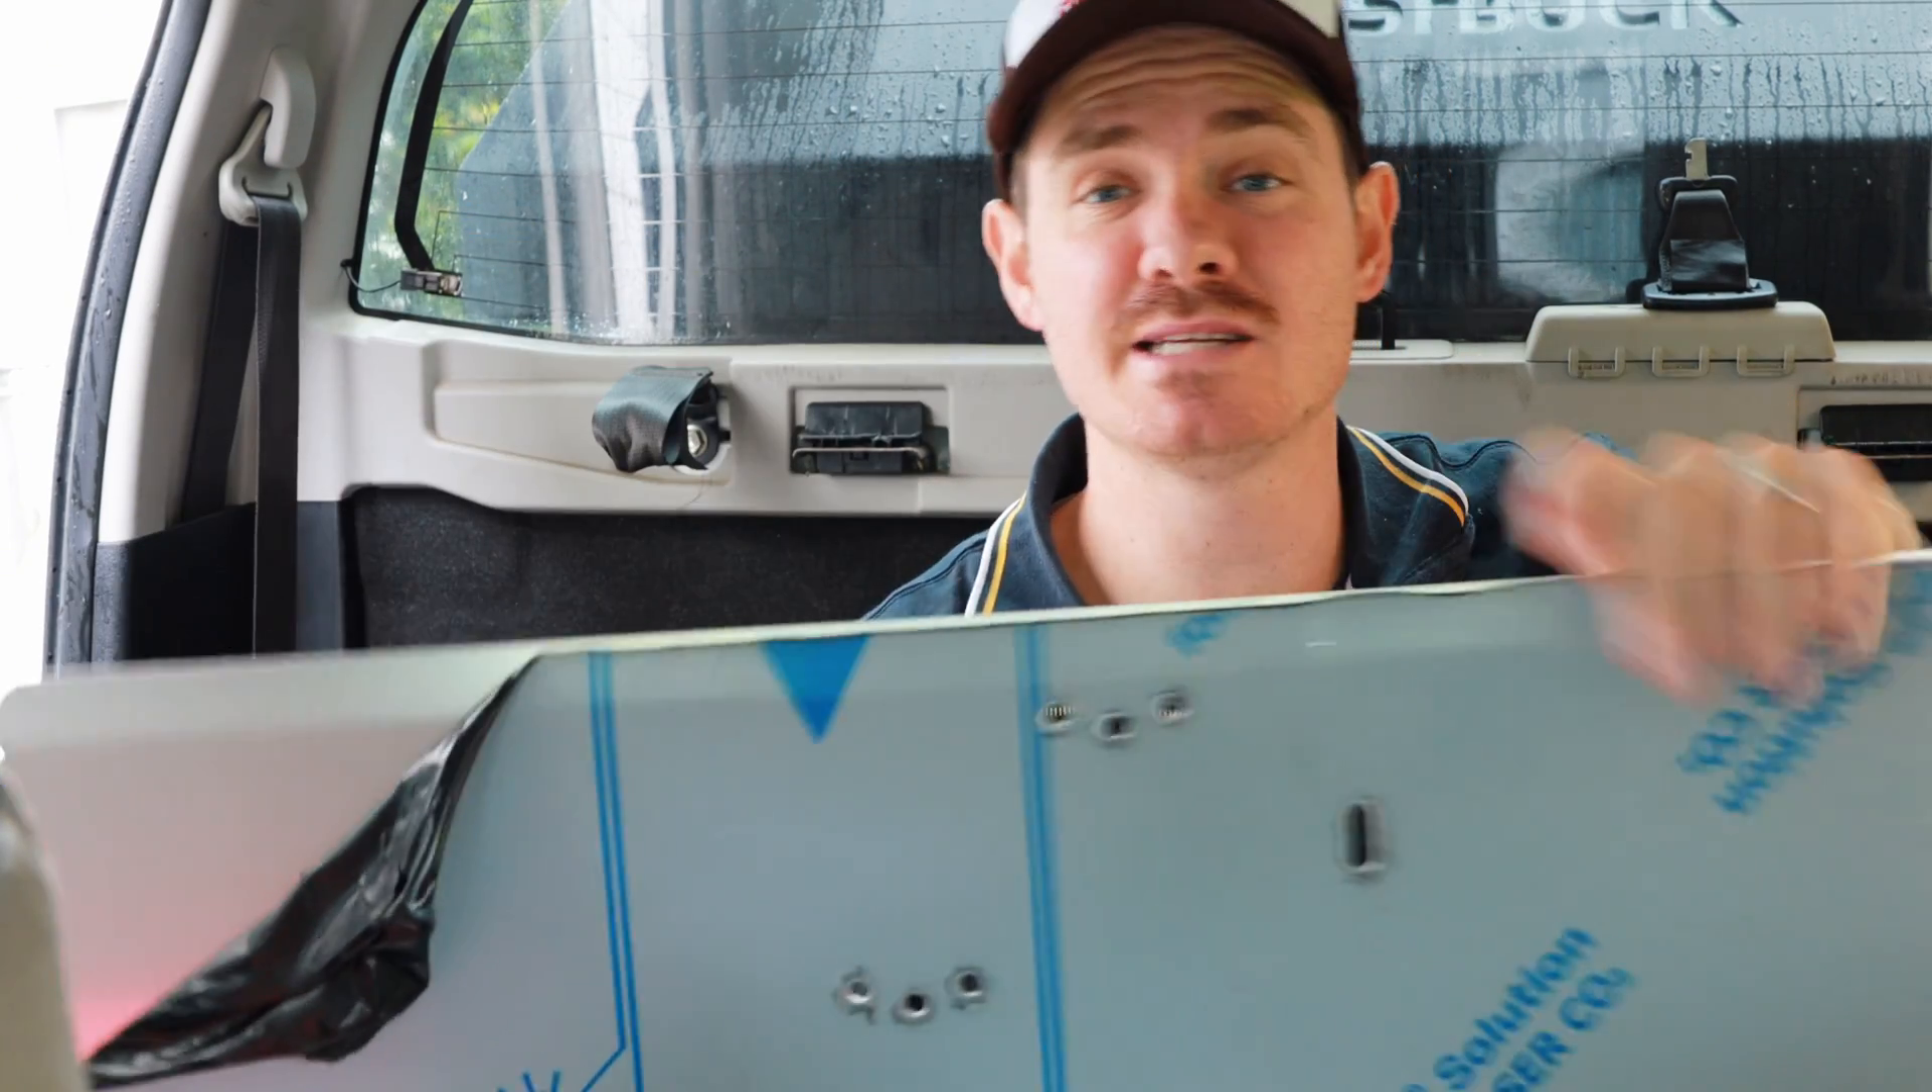You can see I haven't even taken my um my sticker off yet.